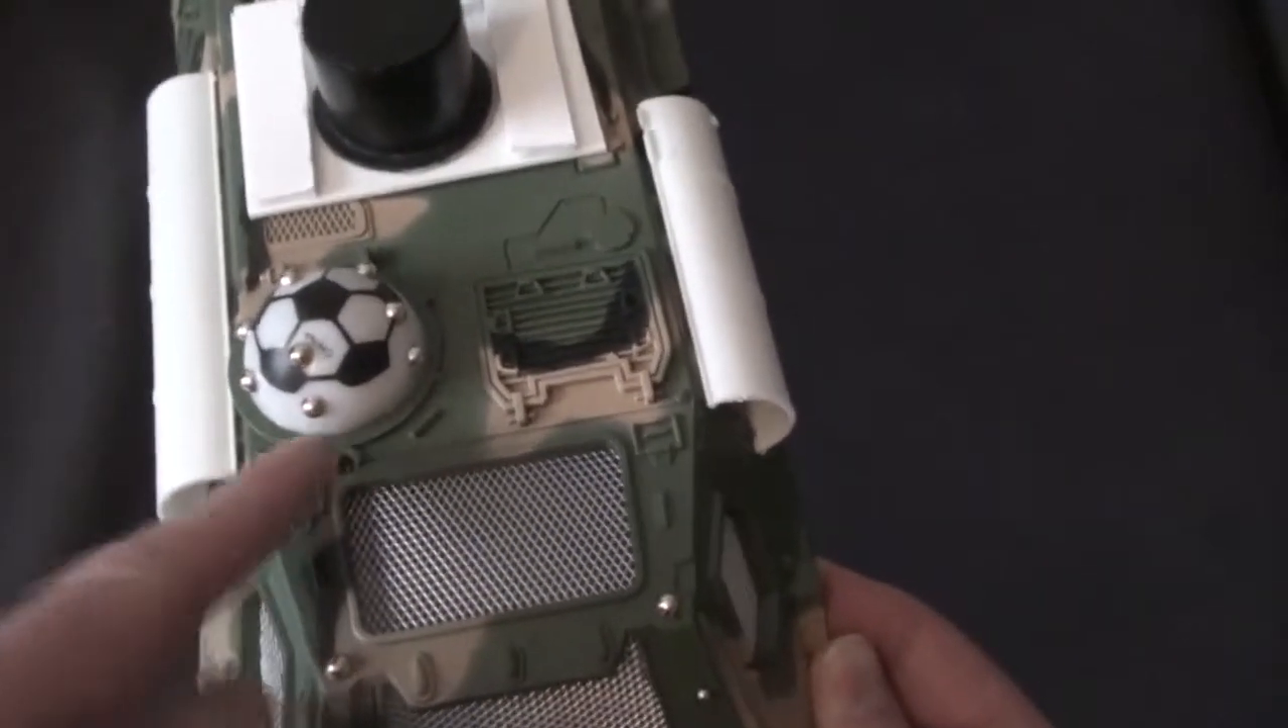So I'm keeping them and all I've done for the doors and the windows, as you can see, is I just backed them with some aluminium mesh from Halfords.